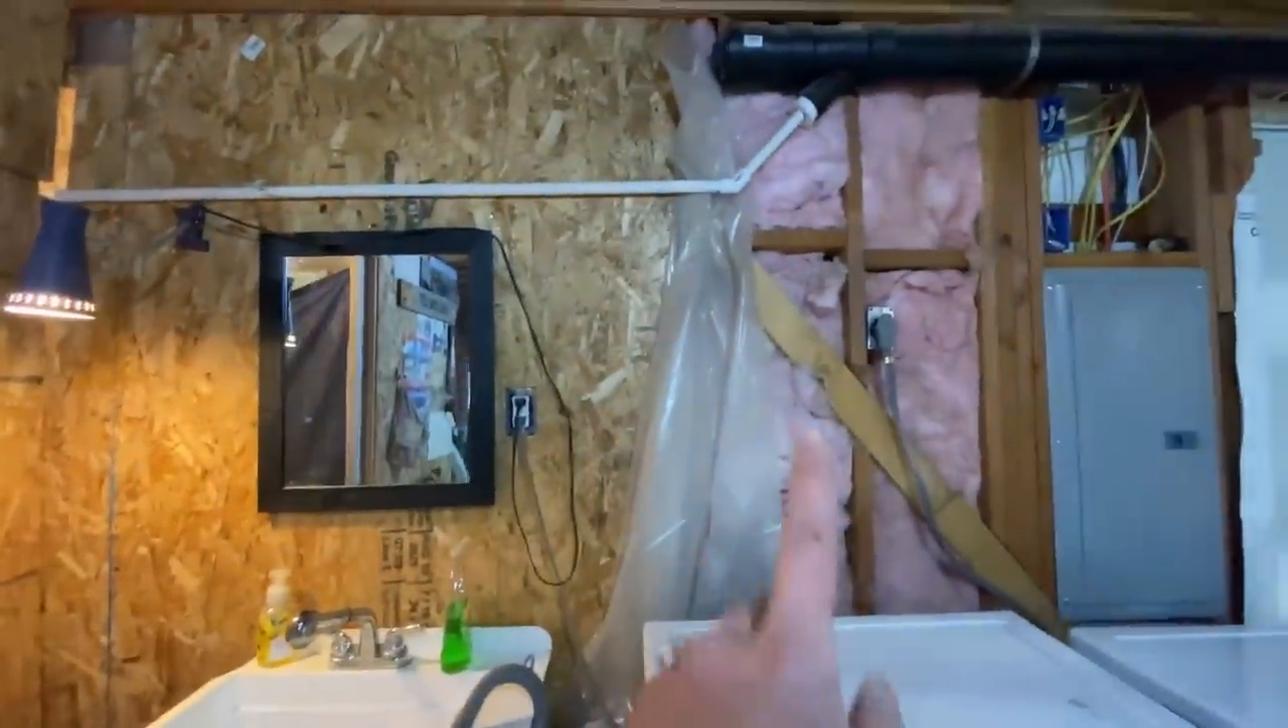This wall is partially done we didn't want to completely finish because there's some more wires that we still have to run um behind this wall before we completely close it up.